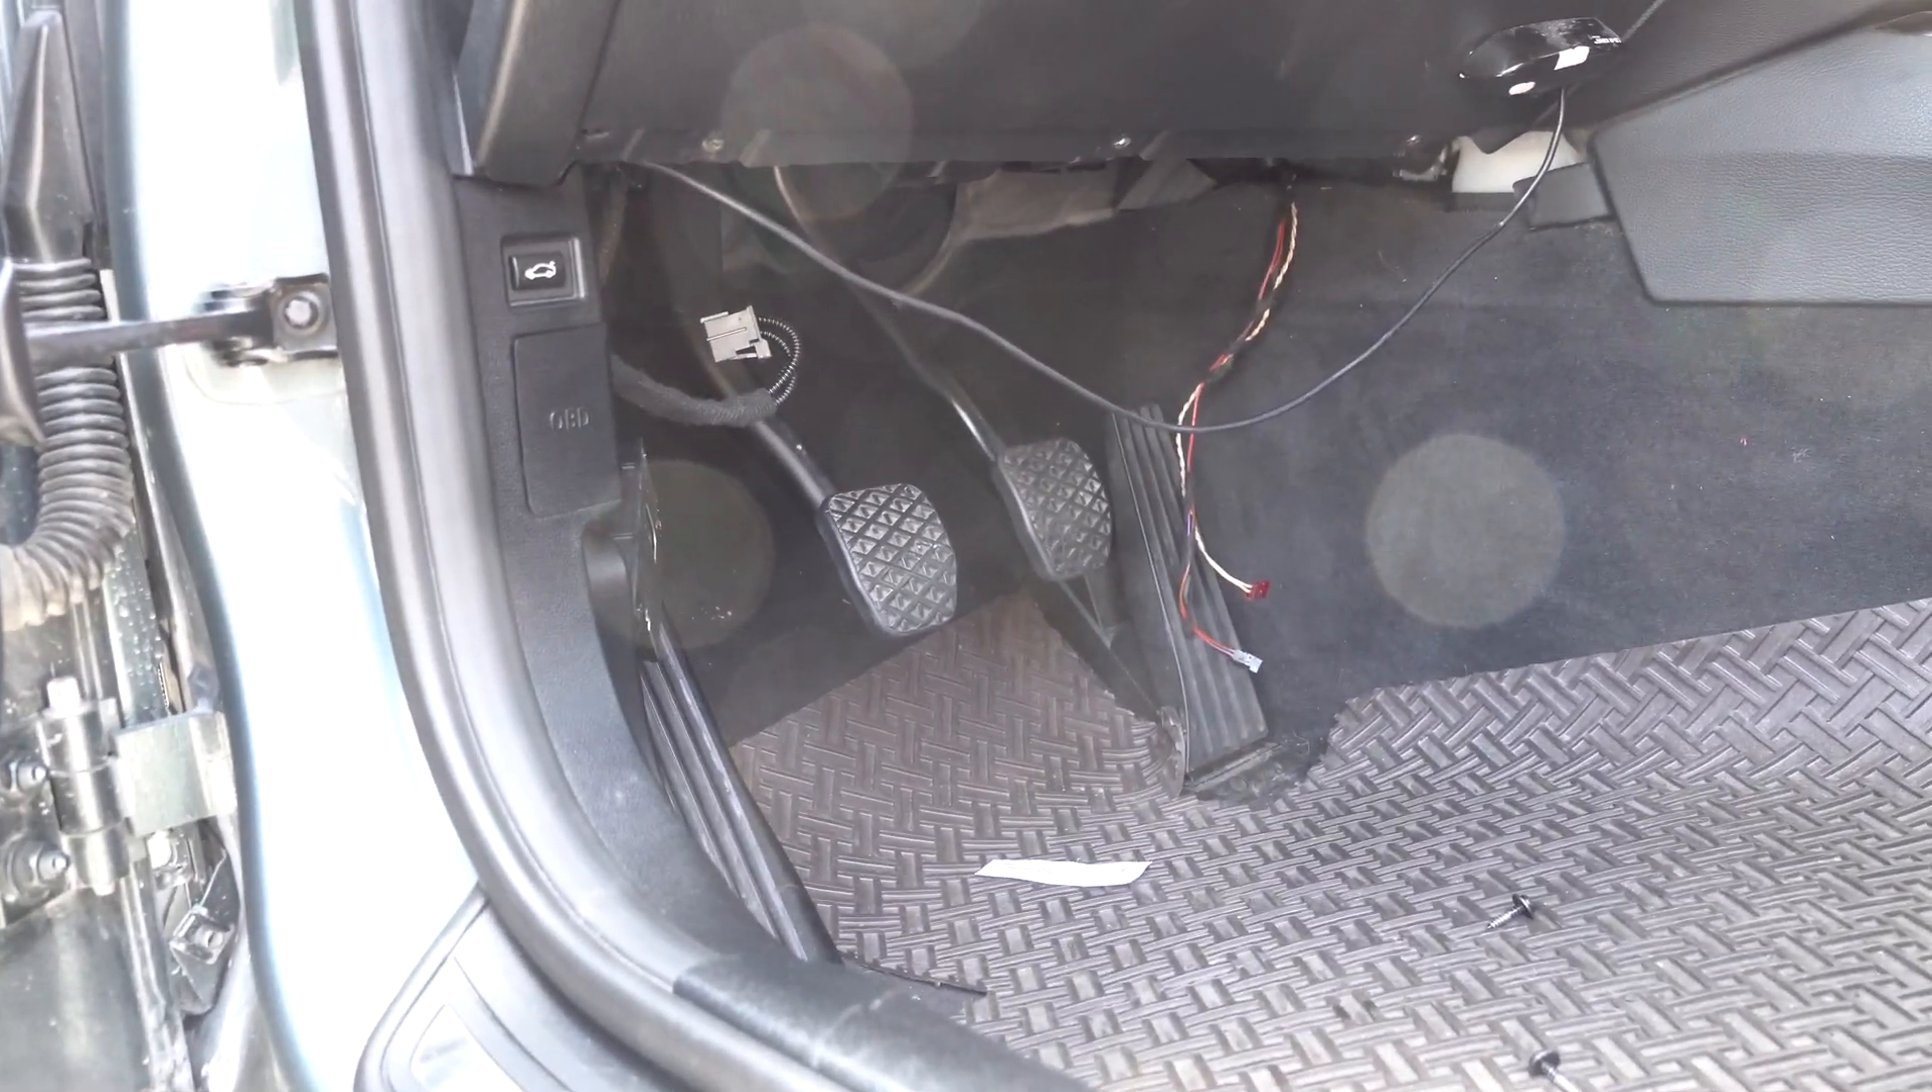We installed the clutch pedal assembly. So now it has the manual pedal assembly.